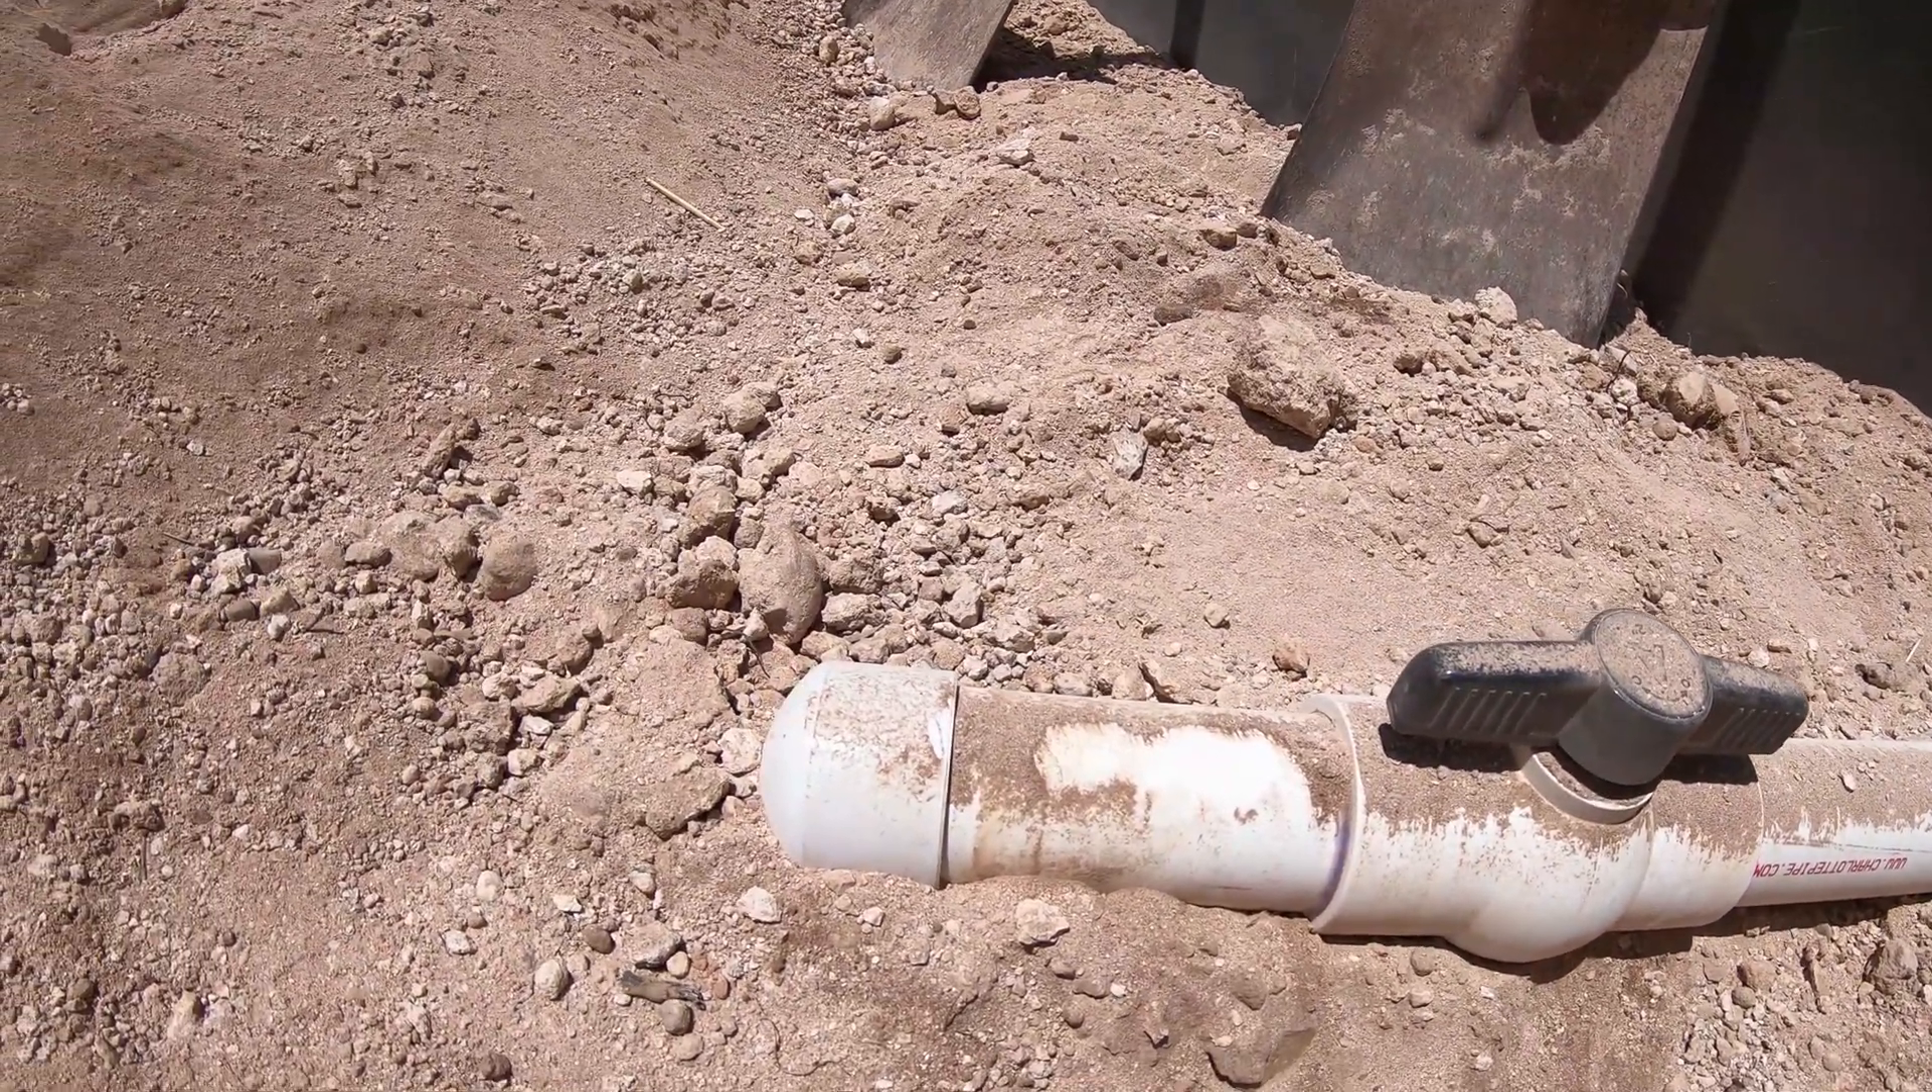I put another valve on here with a cap.